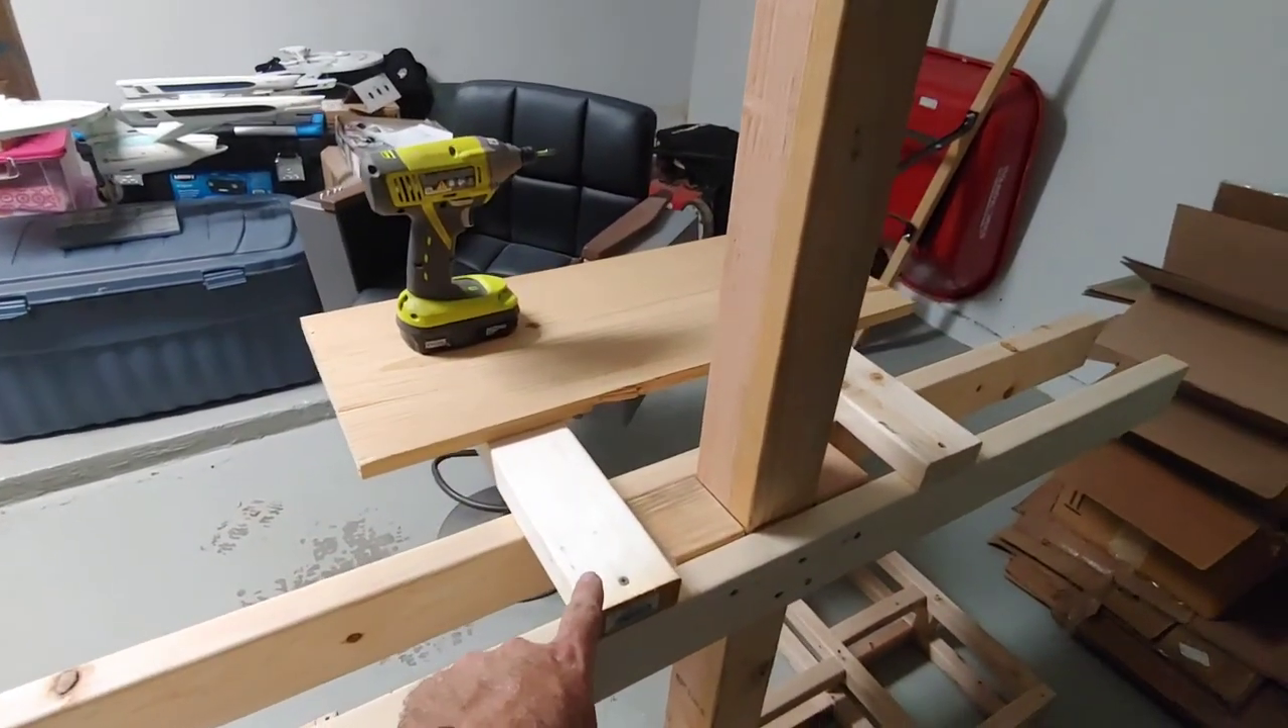I've just temporarily tacked some boards on so i could simulate the work desk height.